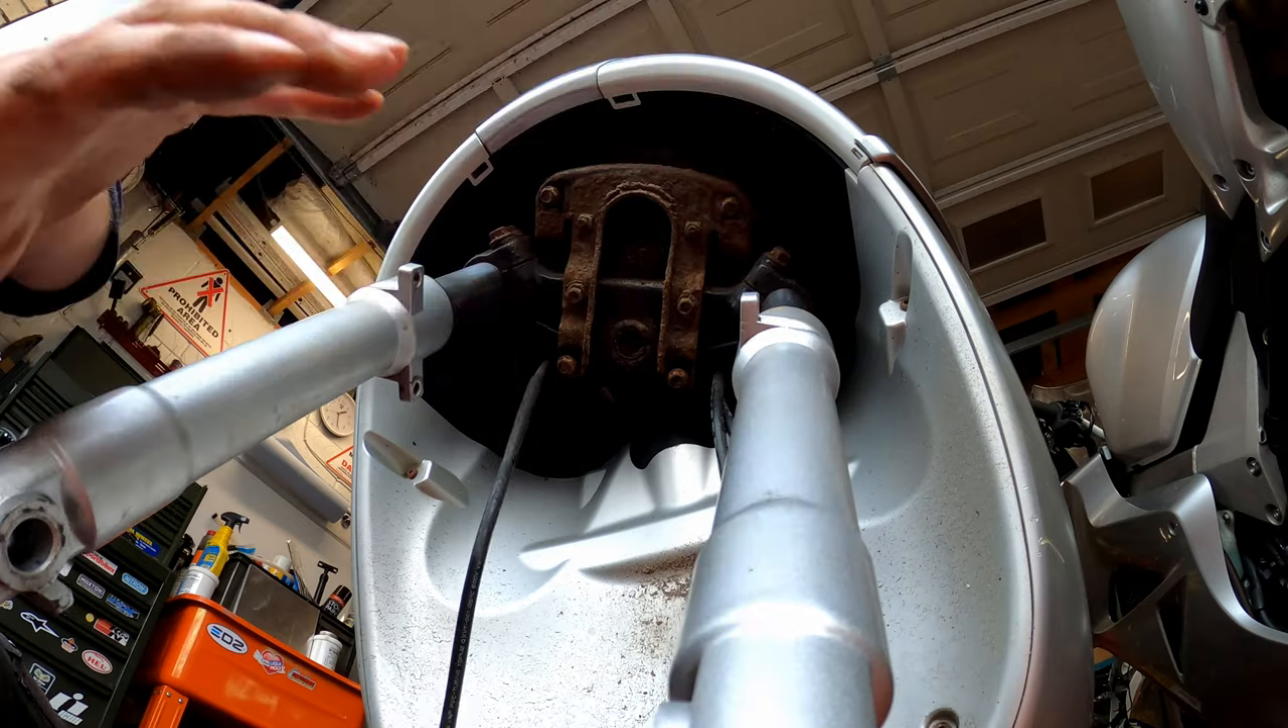So that is the forks fitted back to the bike.